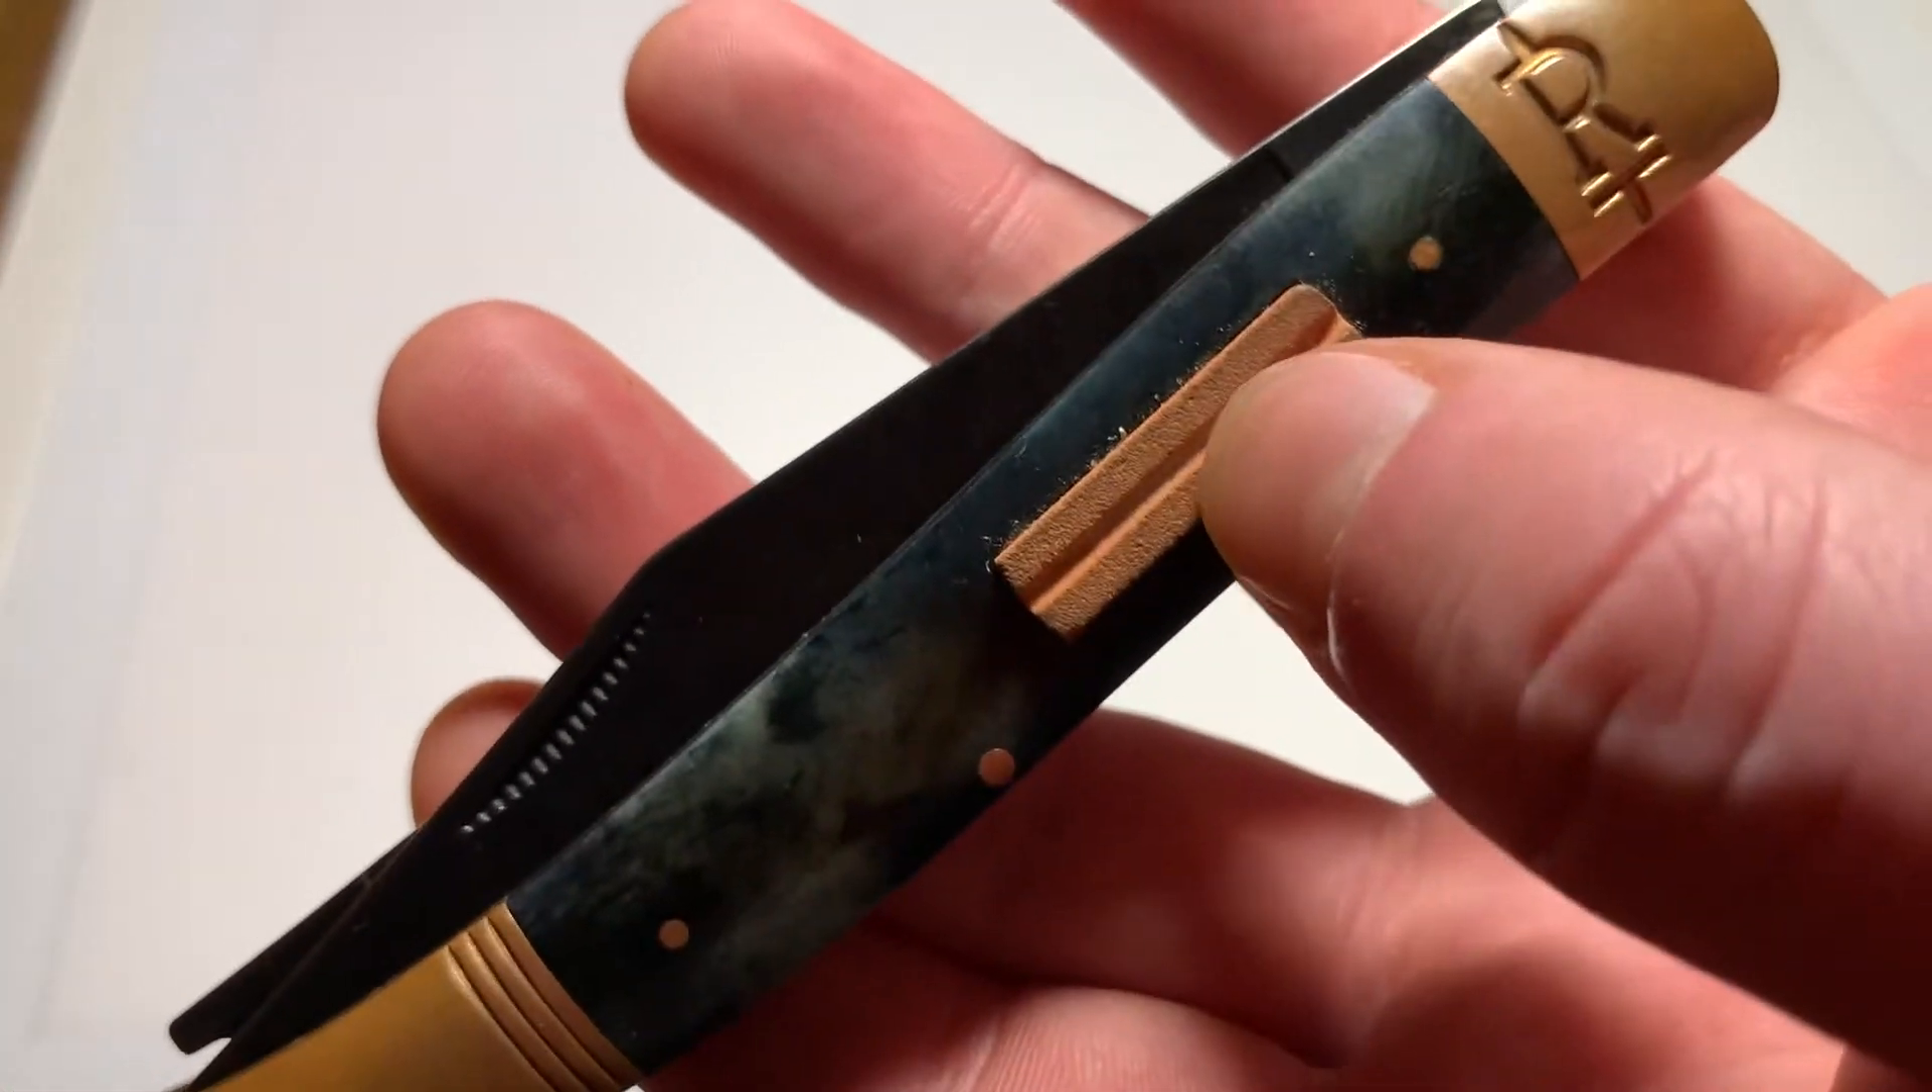You can see the fish hook sharpener which protrudes a fair amount I would like if it would have been recessed a little bit farther into there.